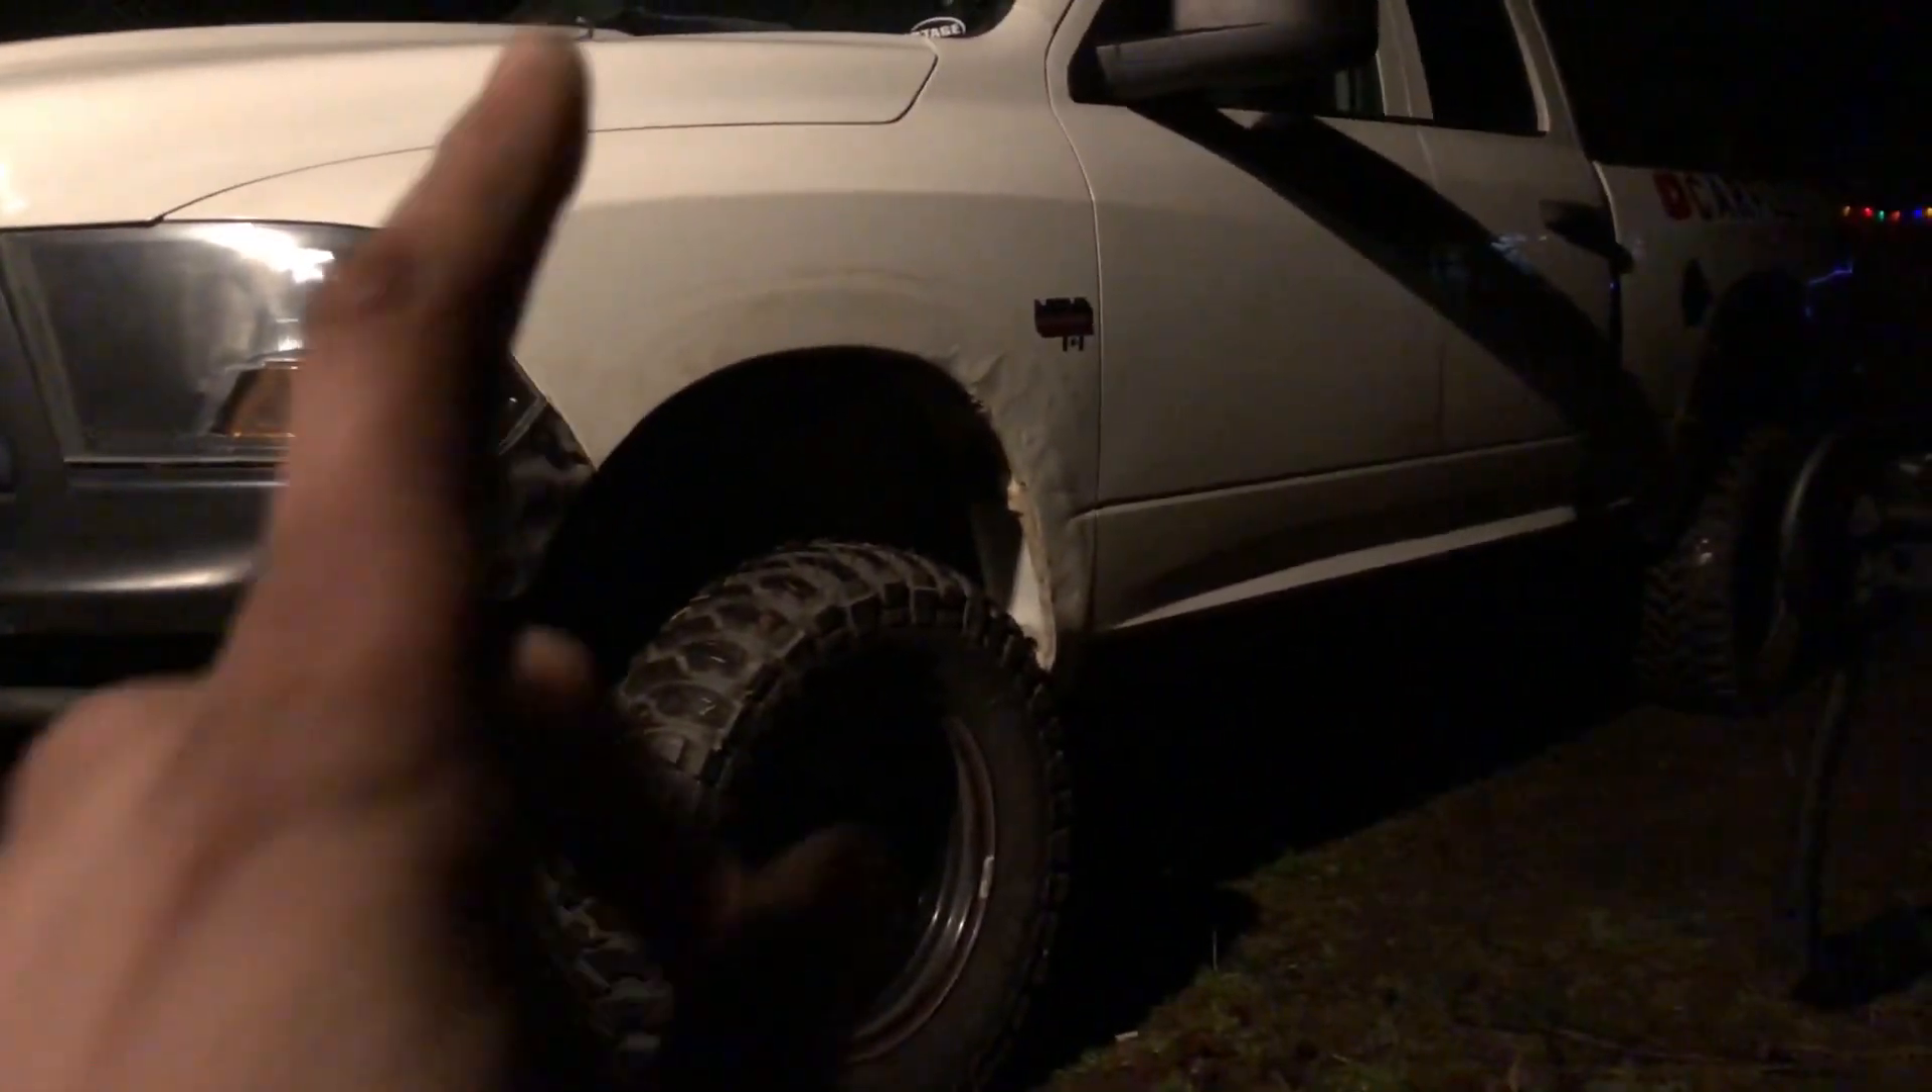I didn't put the front fender liners back in or the flares.